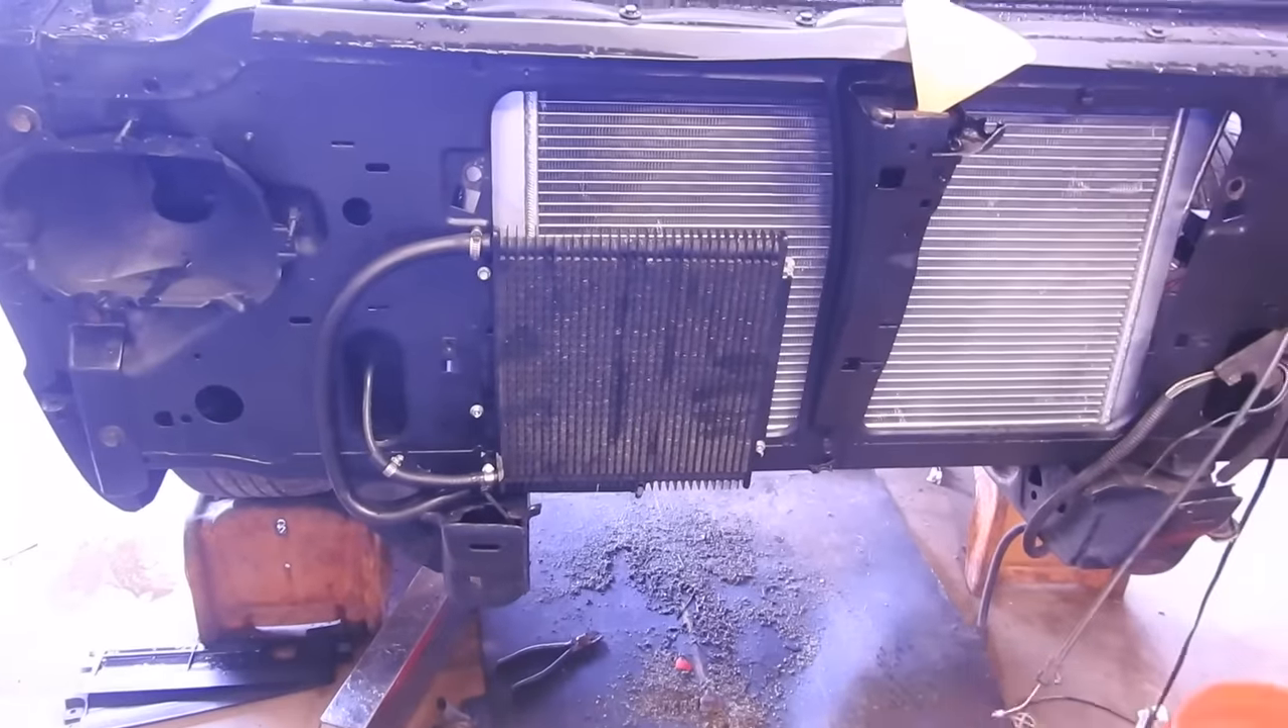I also picked up this transmission cooler got it installed last night.